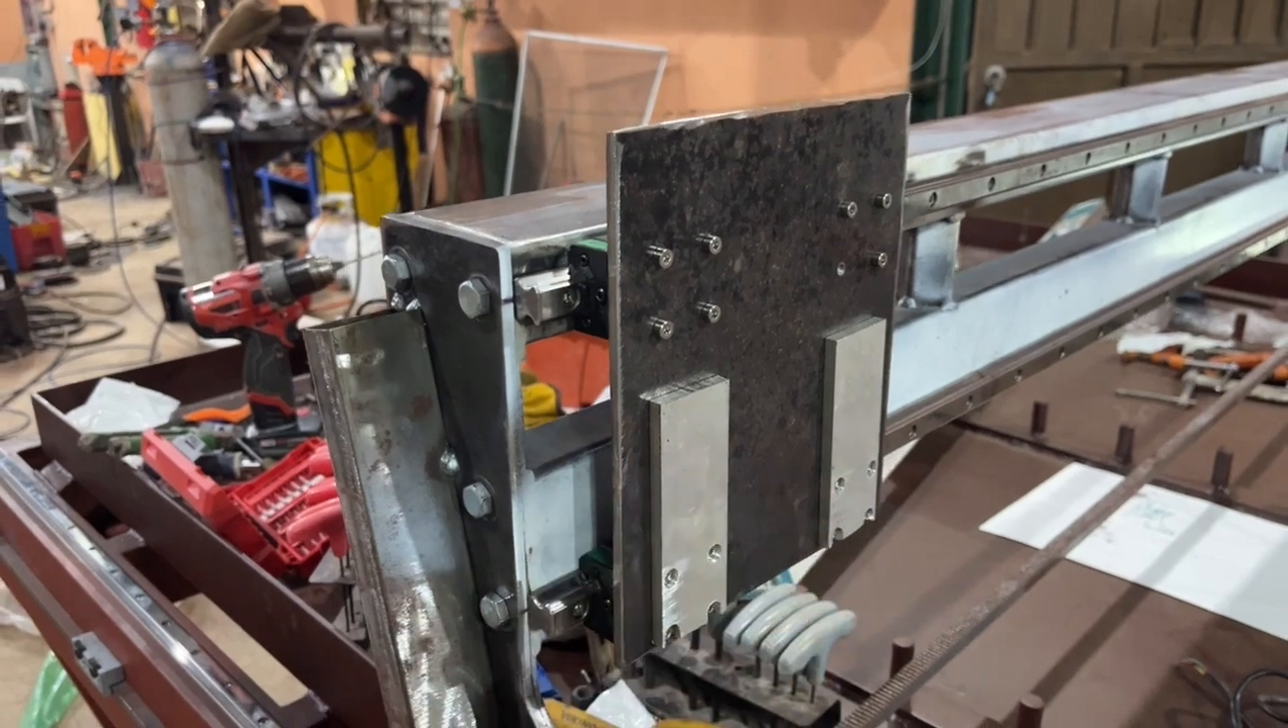We've also added some aluminum spacer plates to offset the z-axis just because of how it mounts.